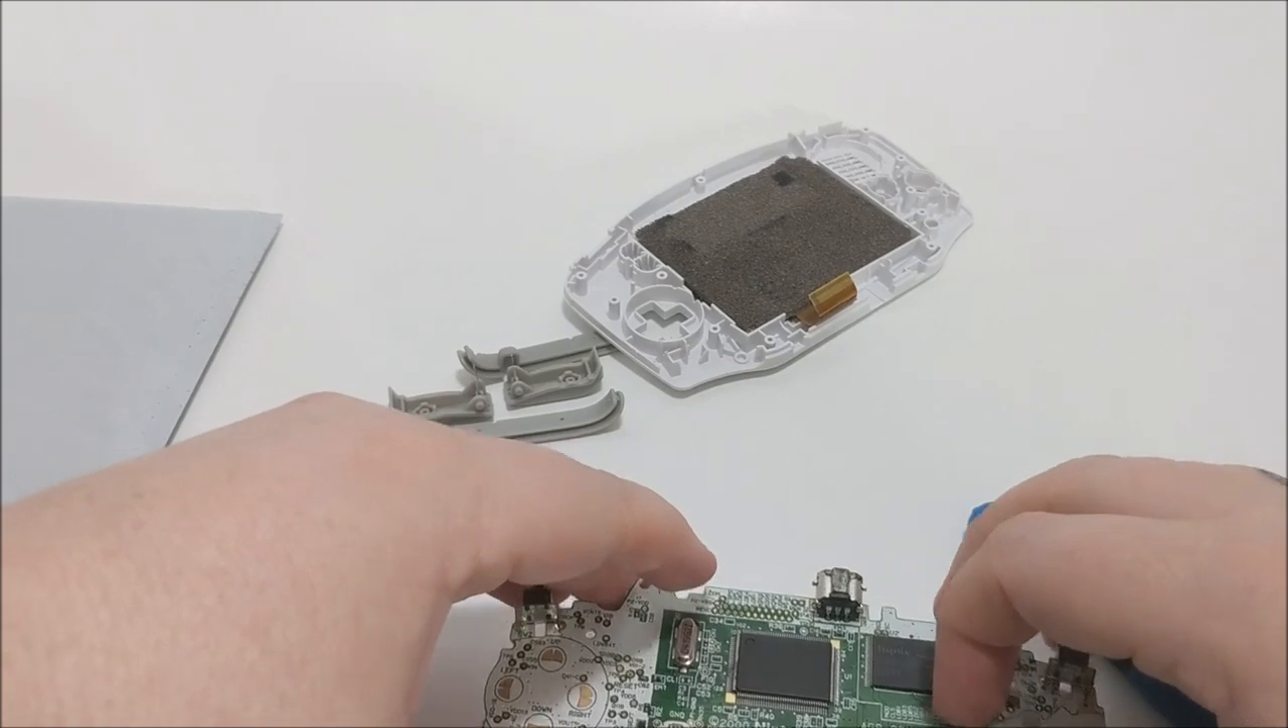All right guys so now we got the screen in place it's time to put the back into the uh or you know at least the guts inside the main board itself and that's what we're going to do here.